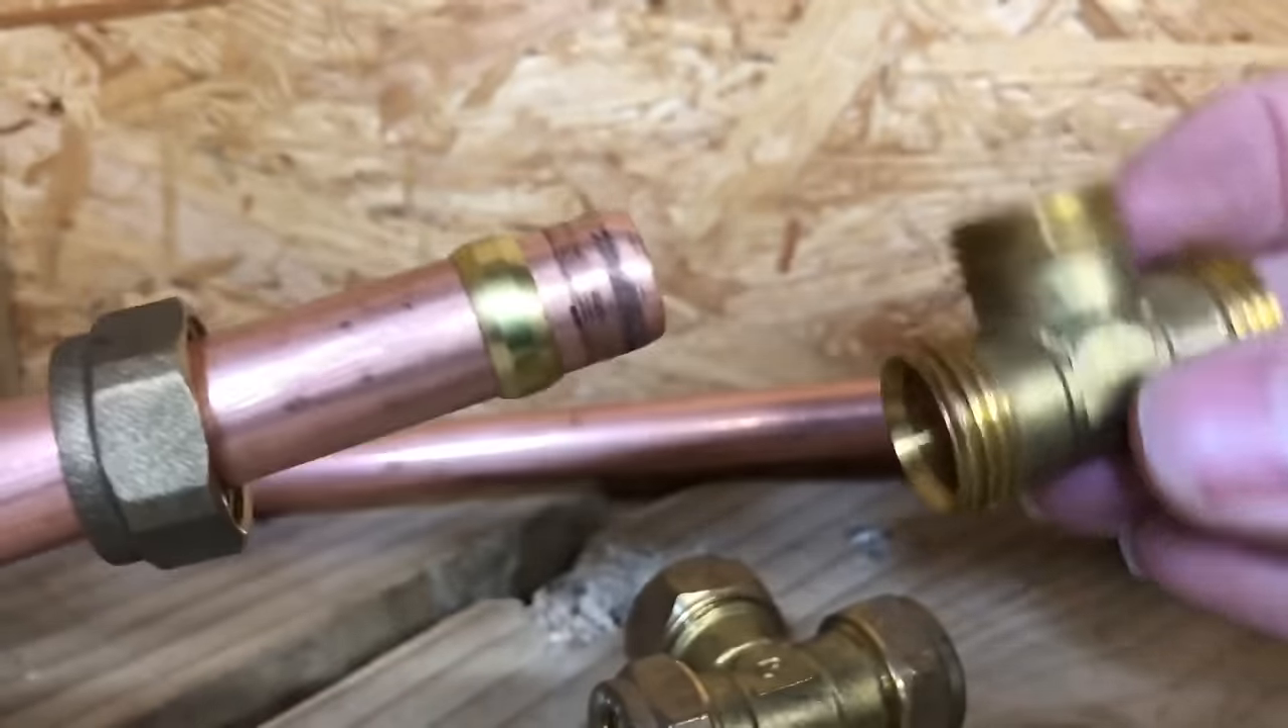We've got the olive on the copper pipe now.